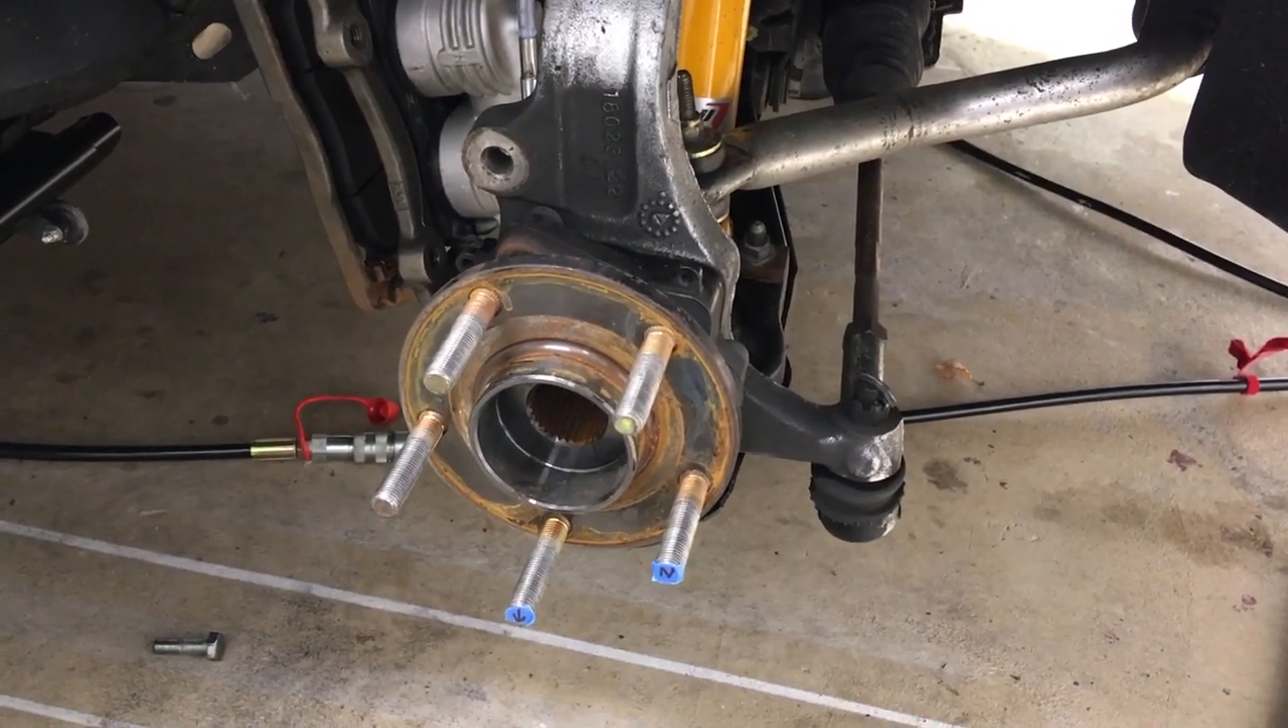I've got the old disc off this hub here.